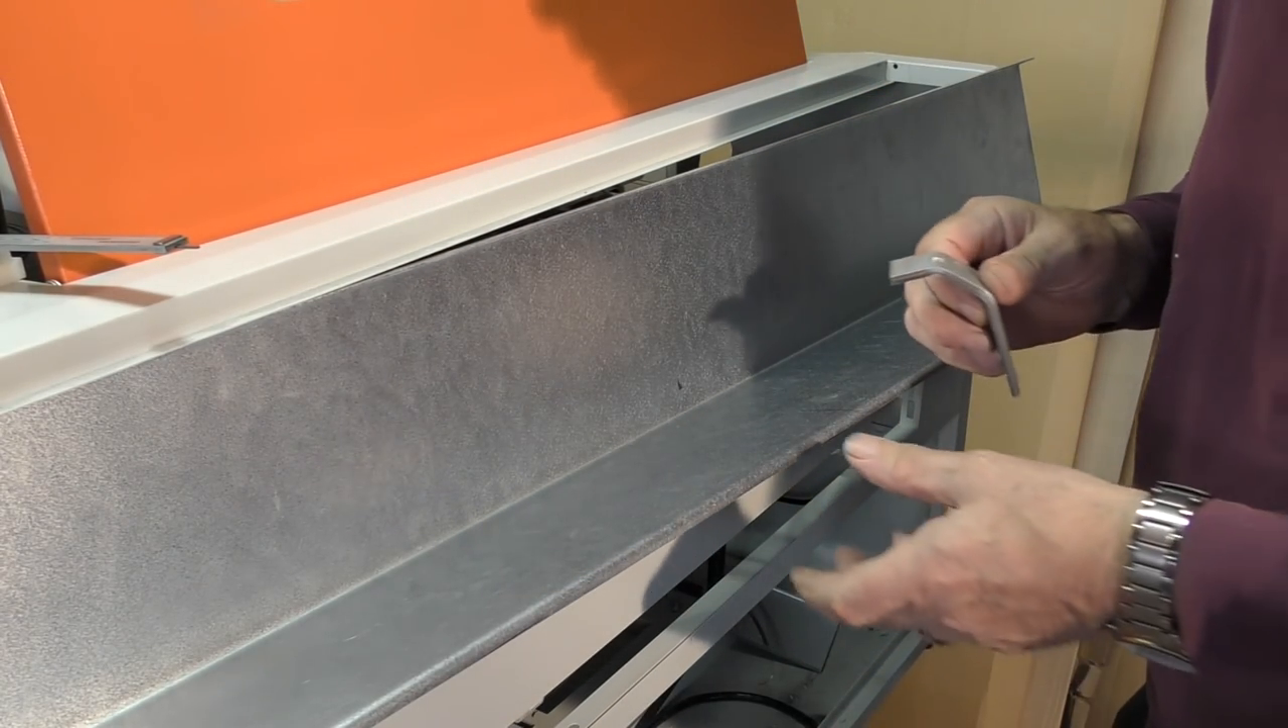Here's the uh the tube mount tray at the back of the machine which i've just laid in here at the moment.